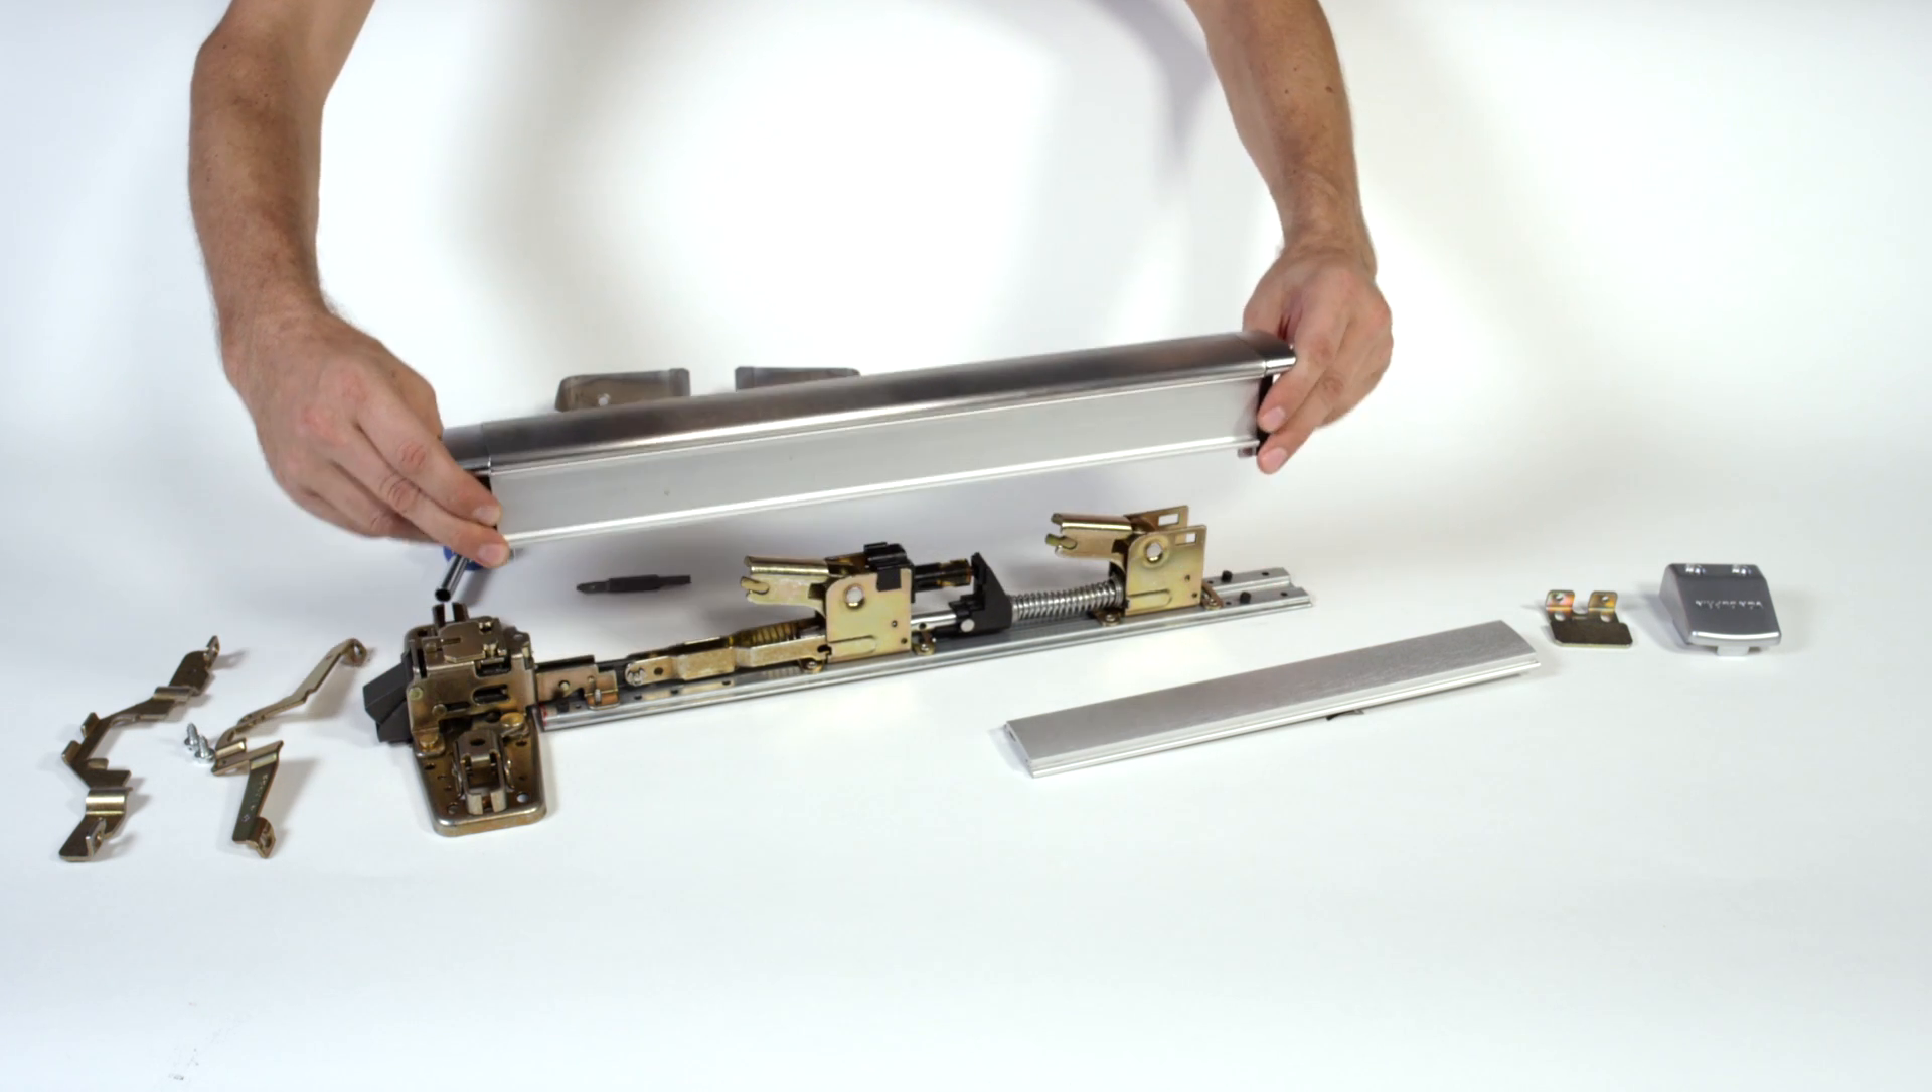The base plate assembly is now exposed.